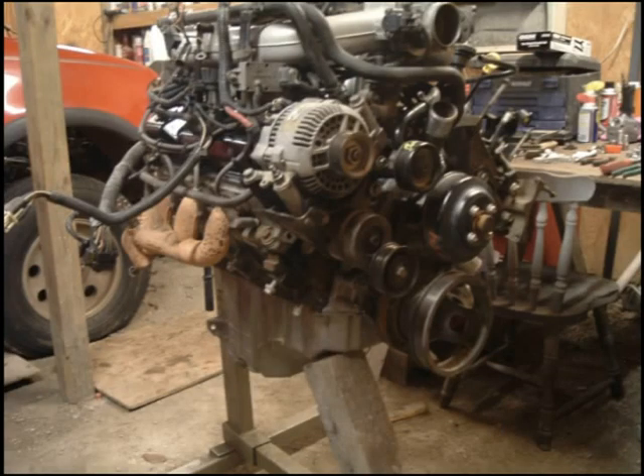So after hours of ups and downs, research, and wrench time, the 1997 accessories are all installed on the 2005's engine.